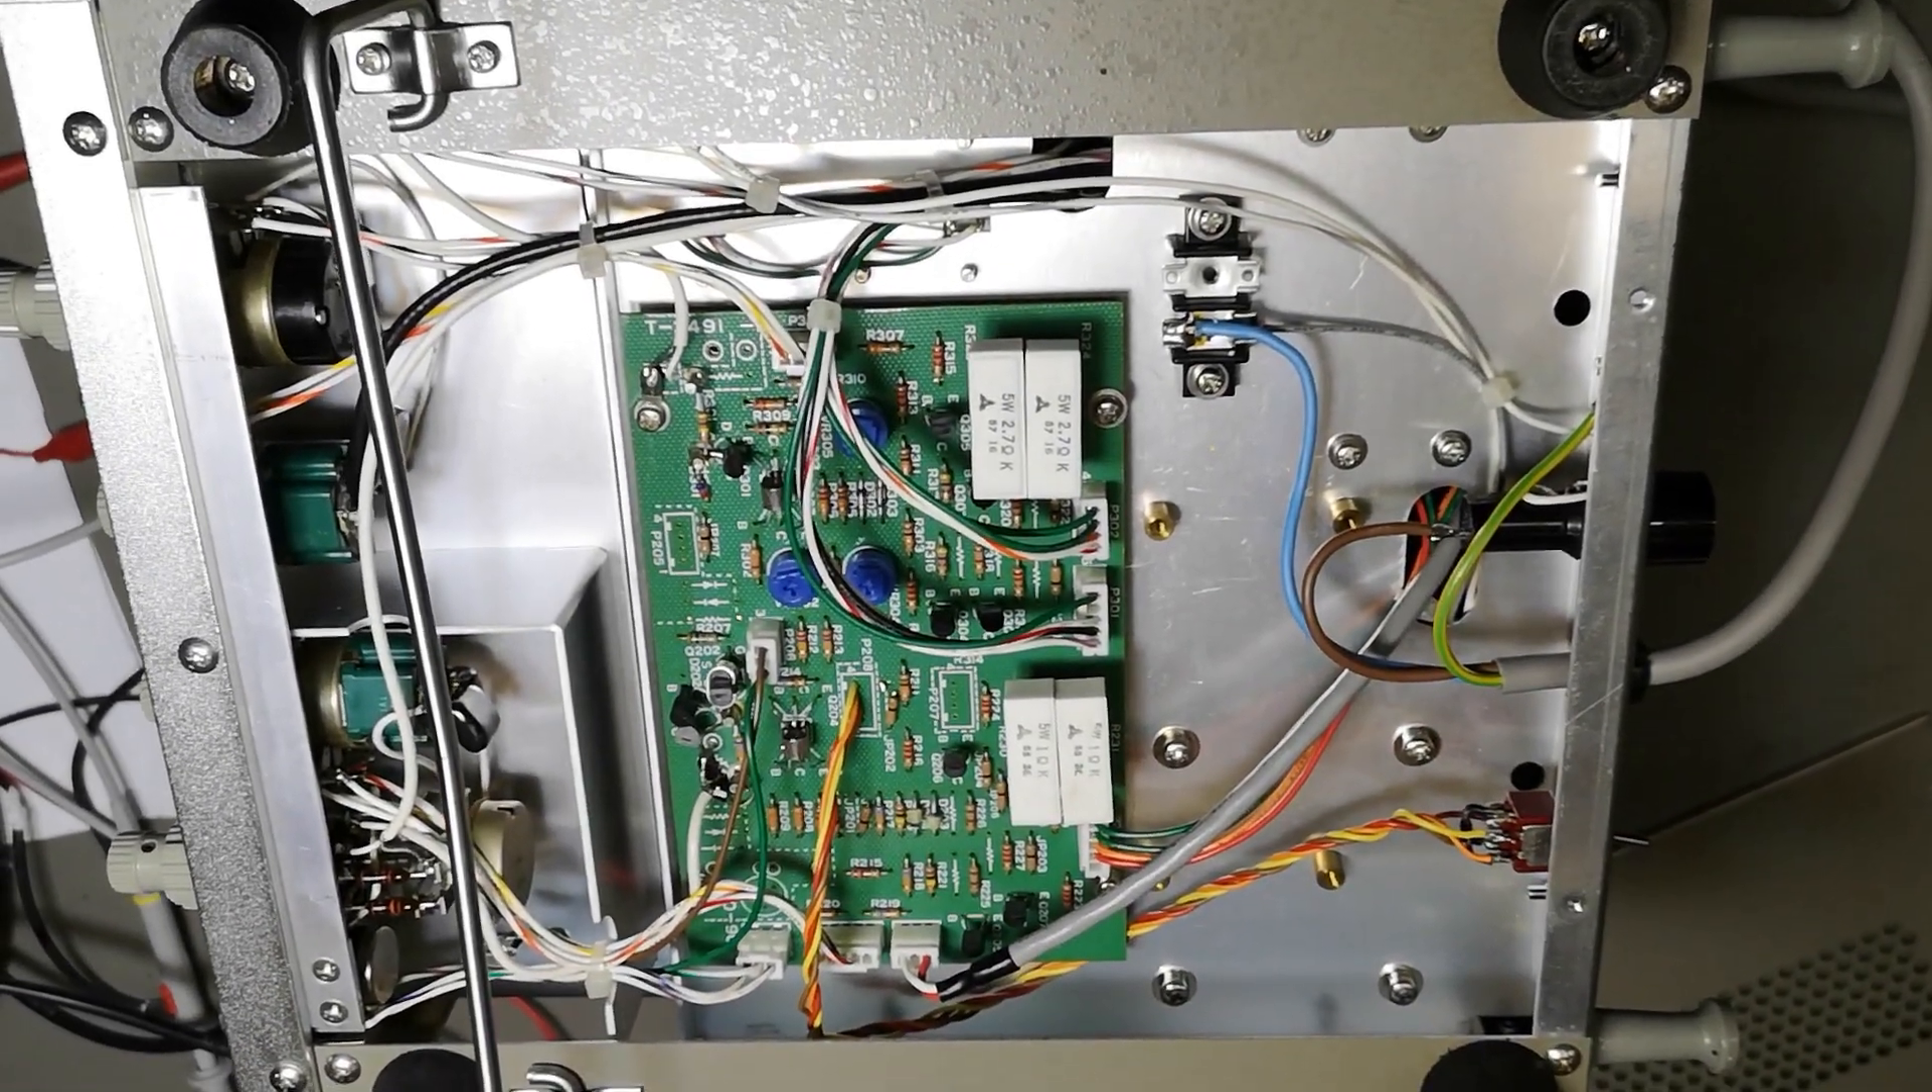So this is the bottom lid removed.